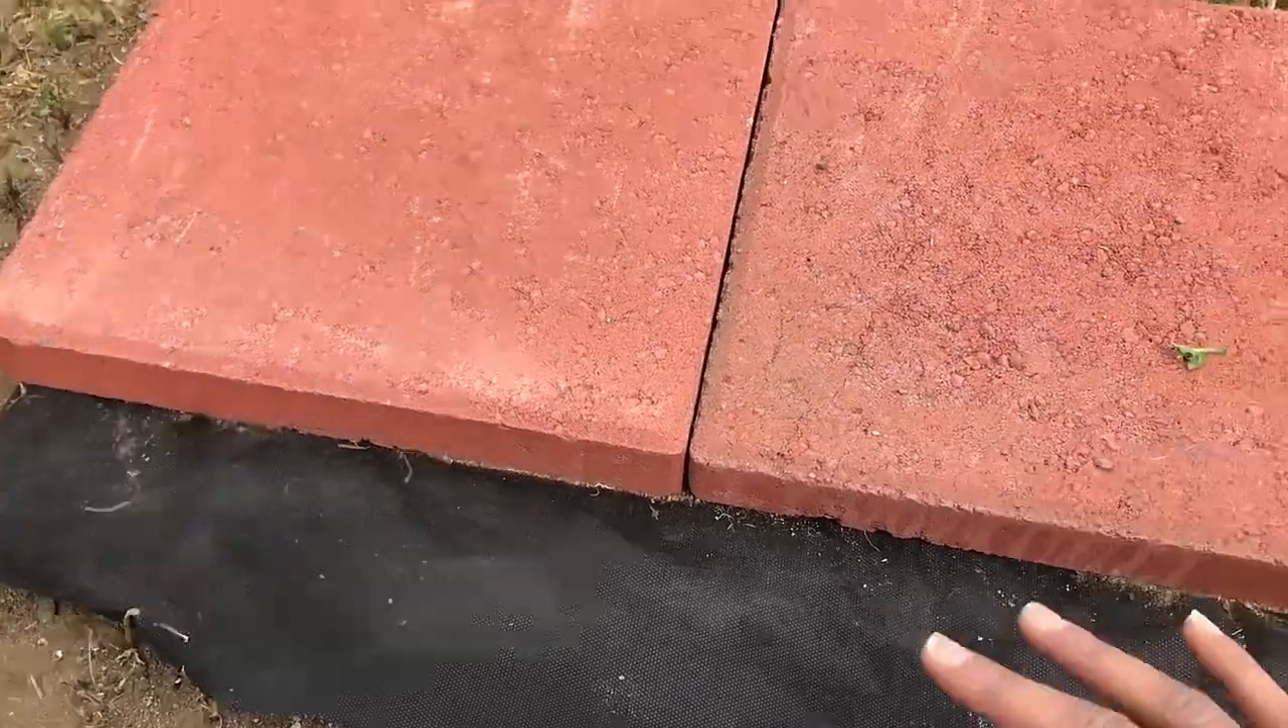And you see here I did put some landscaping fabric down.